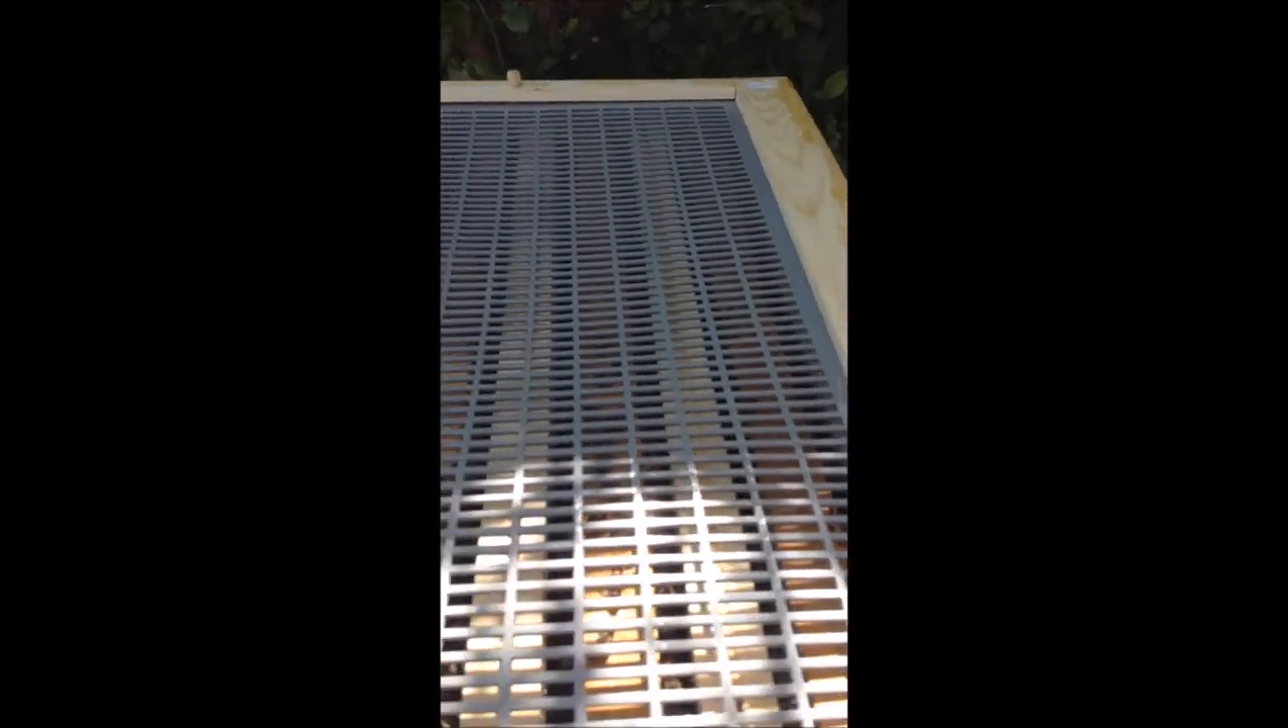I already have the queen separator on there.